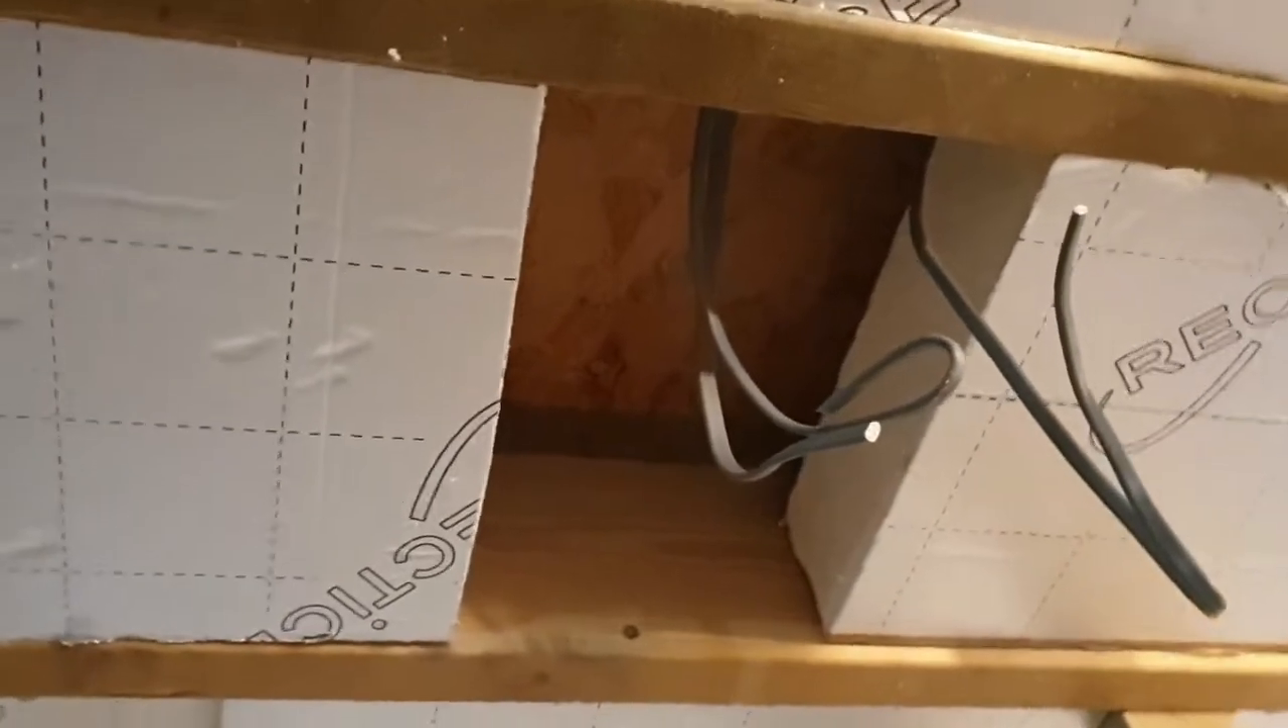So you can see here, where this light fitting is, is coming out, we've left a gap so that we can put the actual down light in there.